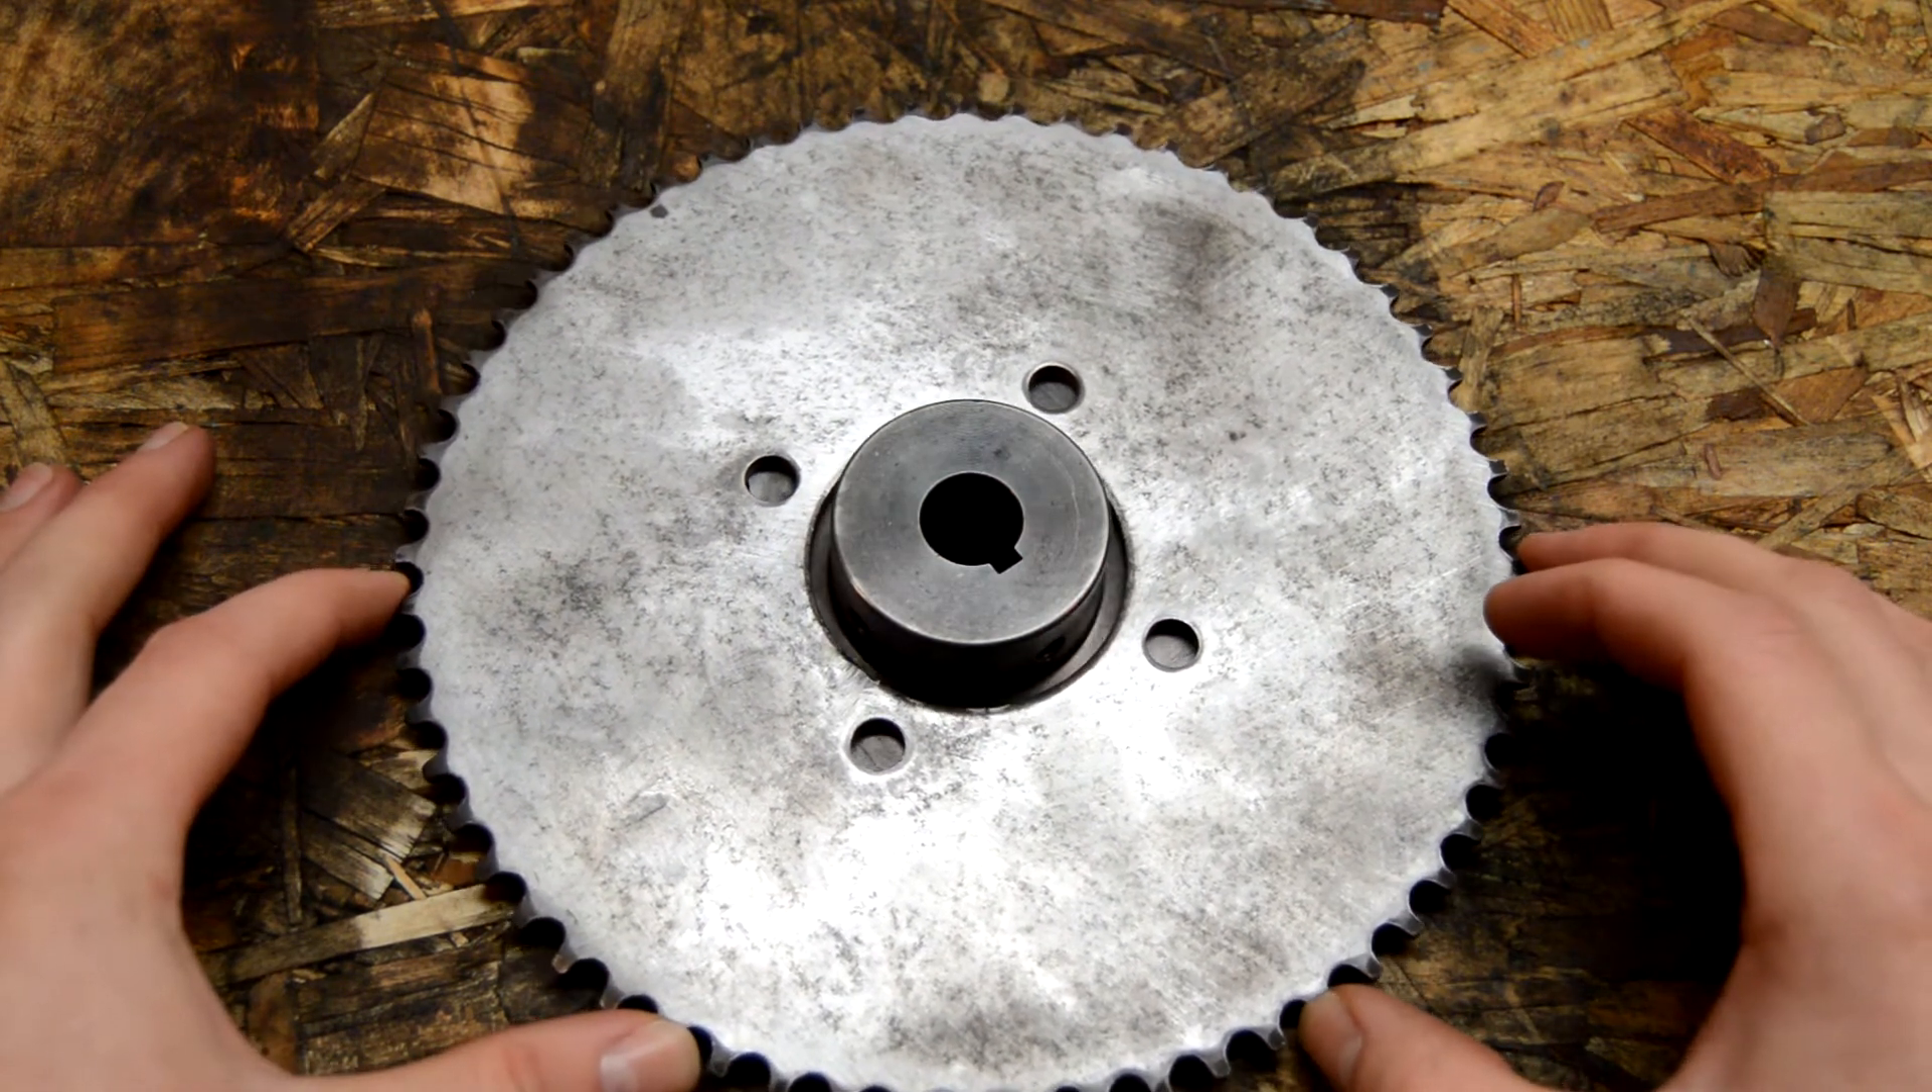Okay, so I got our two gears lined up here, and as you can see, there's quite a bit of room here between the hub of the other gear, the smaller one that we're using as our adapter, and the bore for this bigger sprocket.